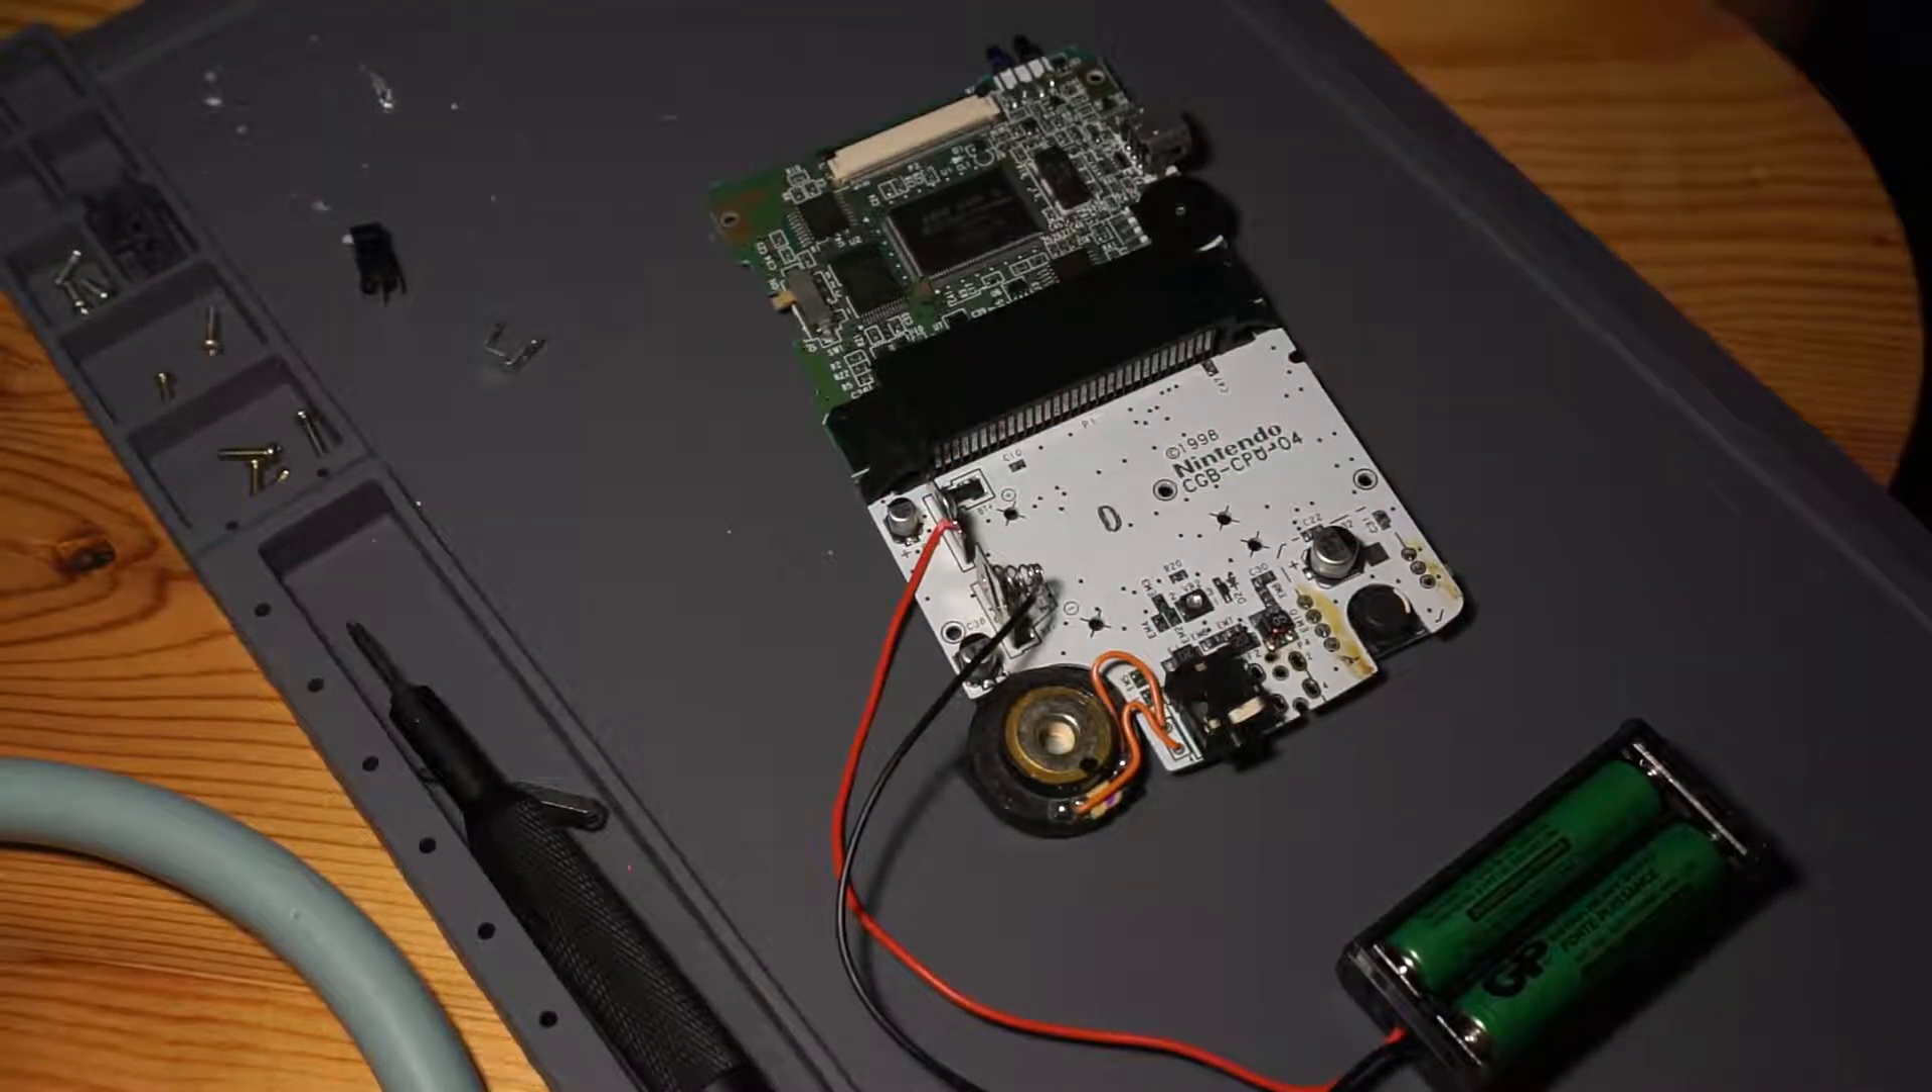So if I er er obviously it's just the board at the moment there's no screen but if I switch it on I get nothing.